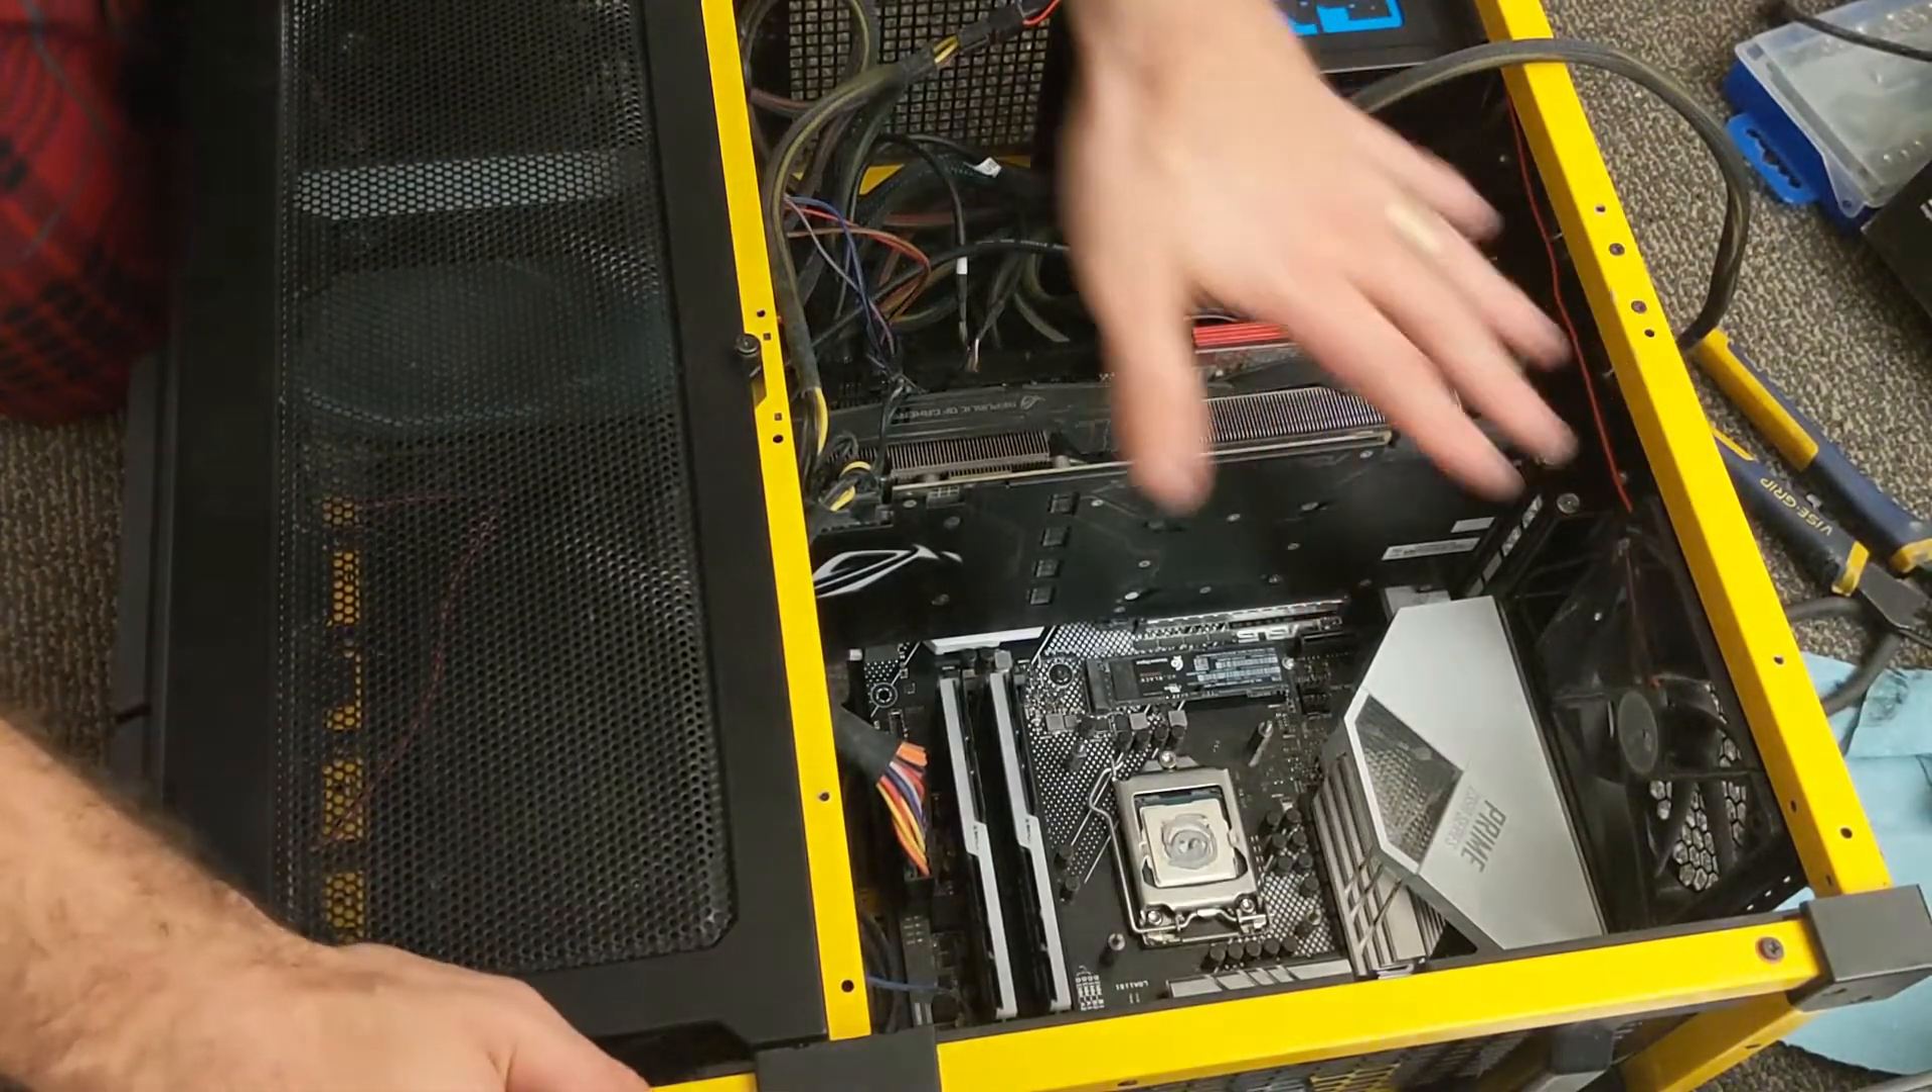Motherboard is in. Ready to mount the AIO and get the wiring going.